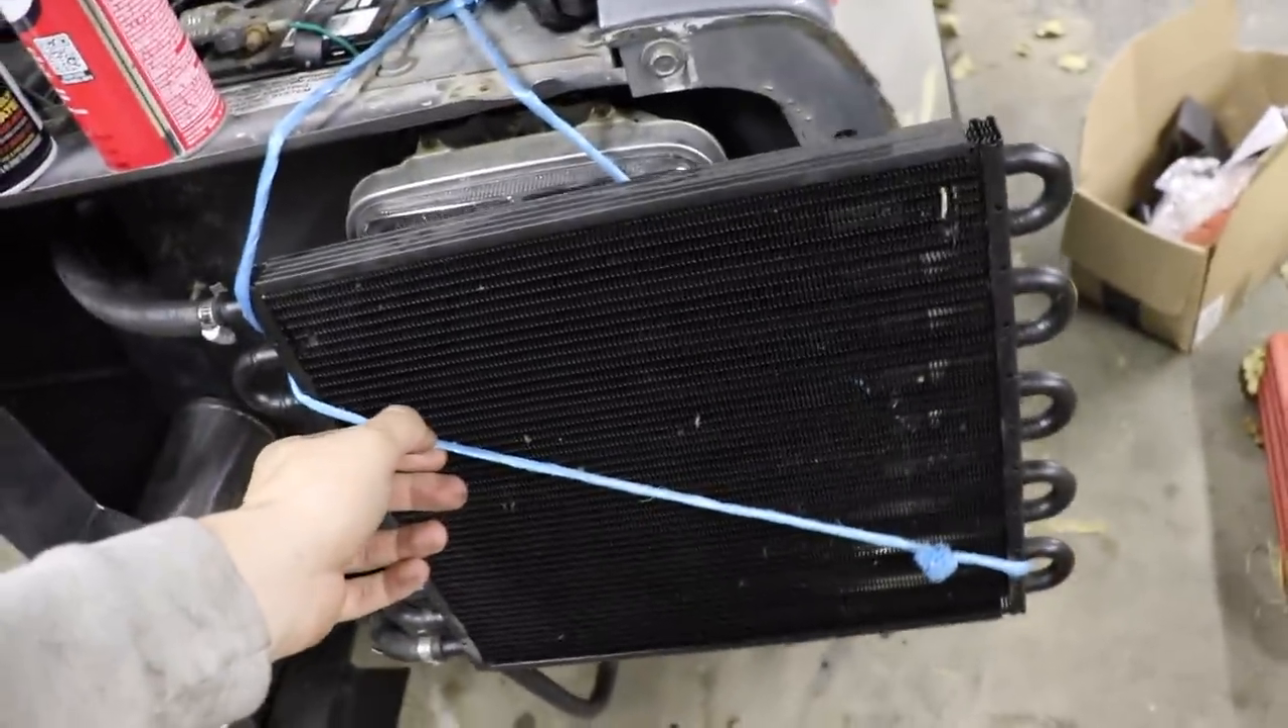Then also this support kind of on this side right here, I guess I just have the transmission cooler hanging there on some strings.